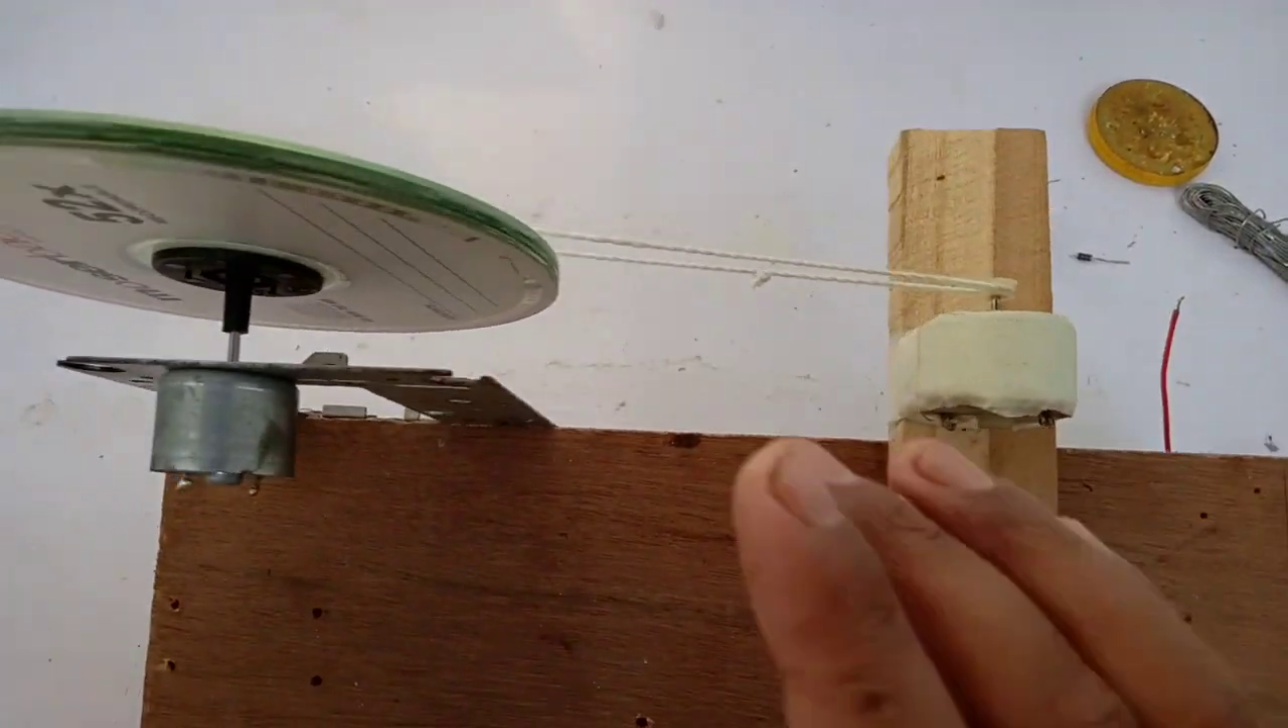पट्टा पट्टा लग गया अब यह पट्टा लग गया।